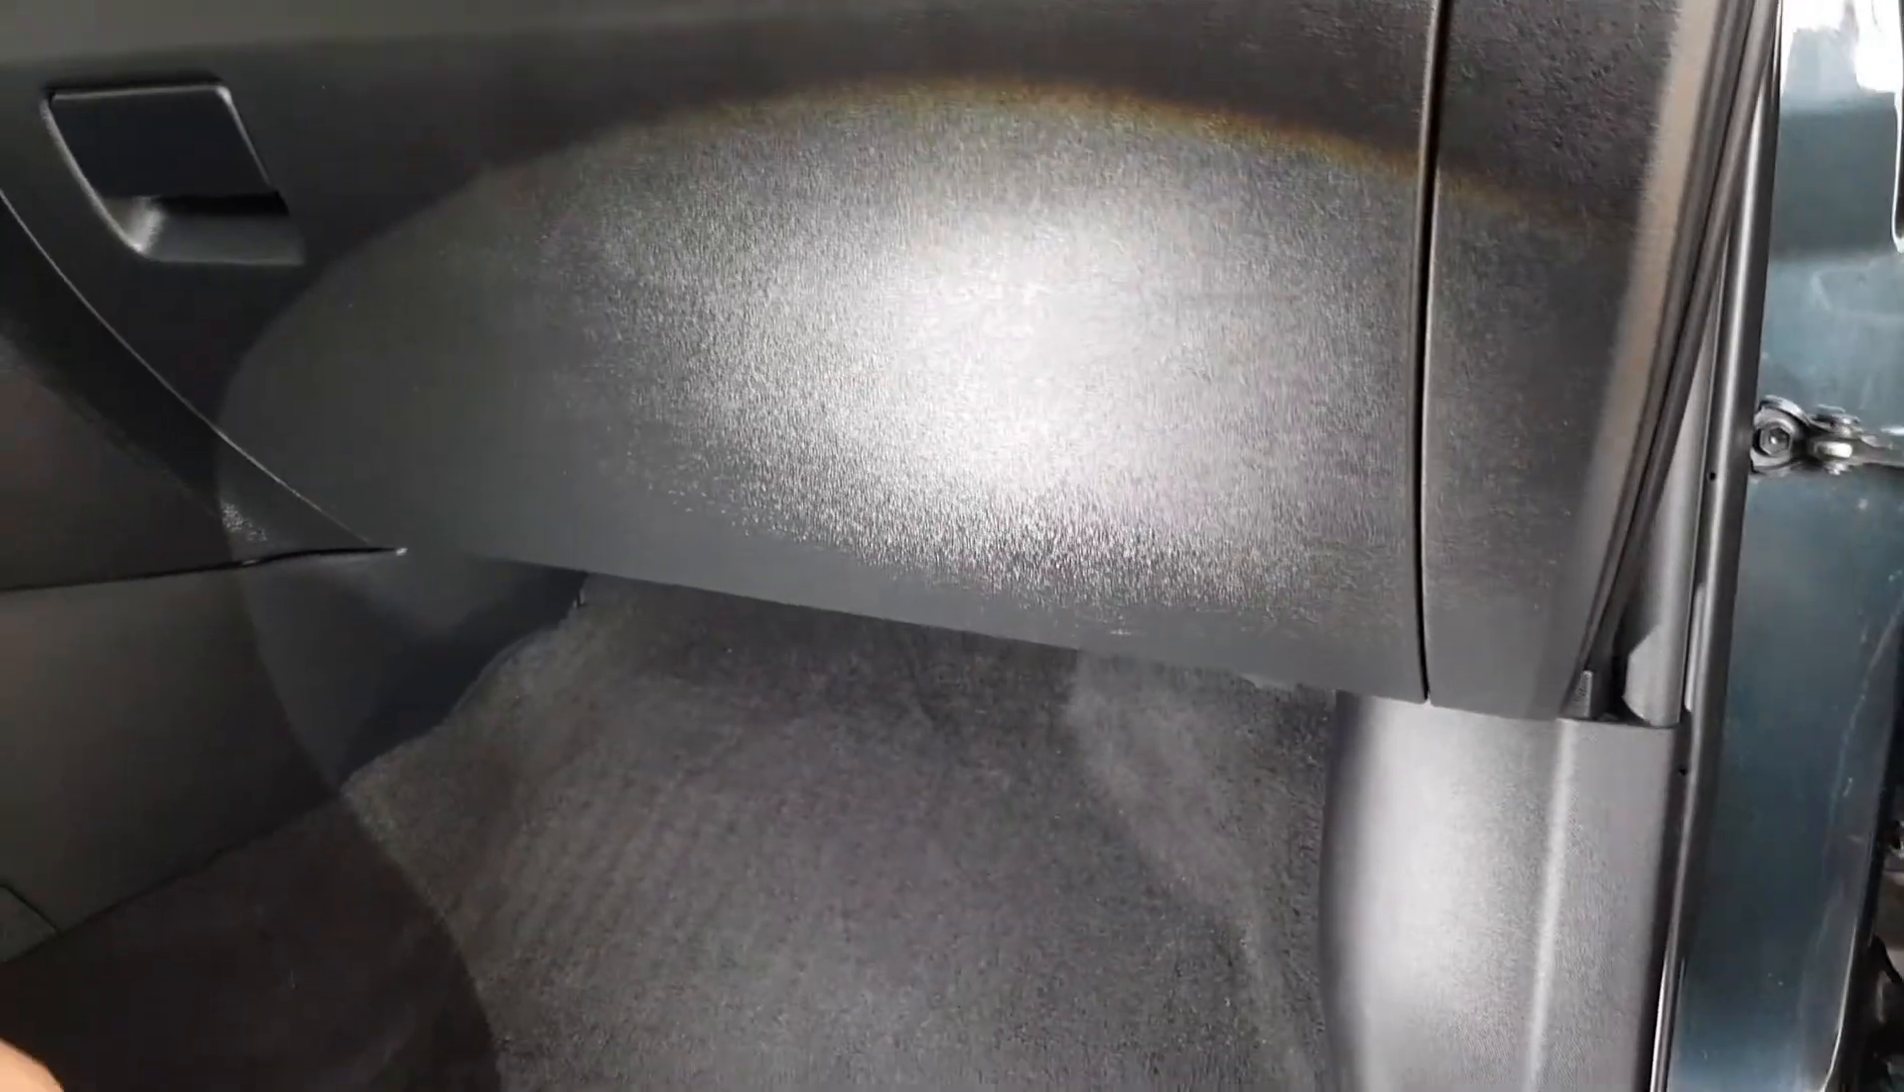I schowek jest założony. I złożony.